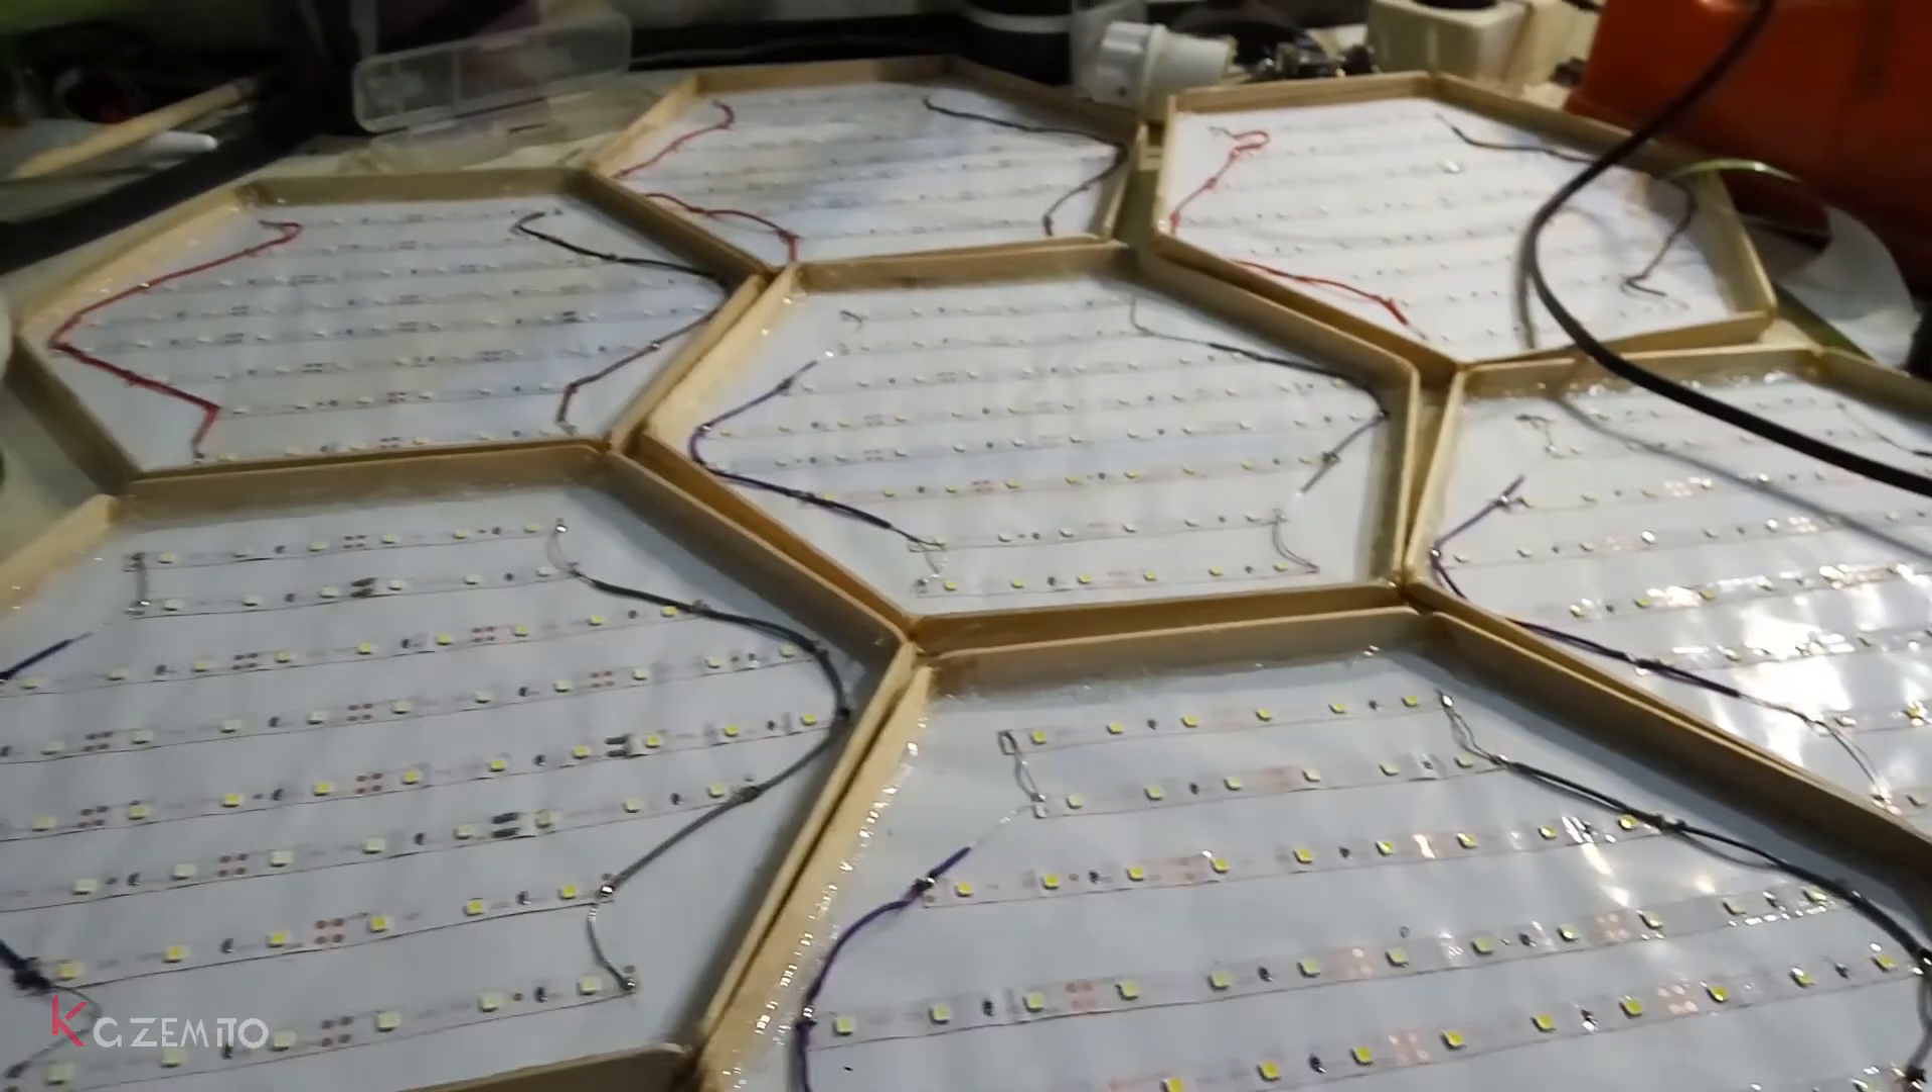I just finished wiring all of these LEDs.